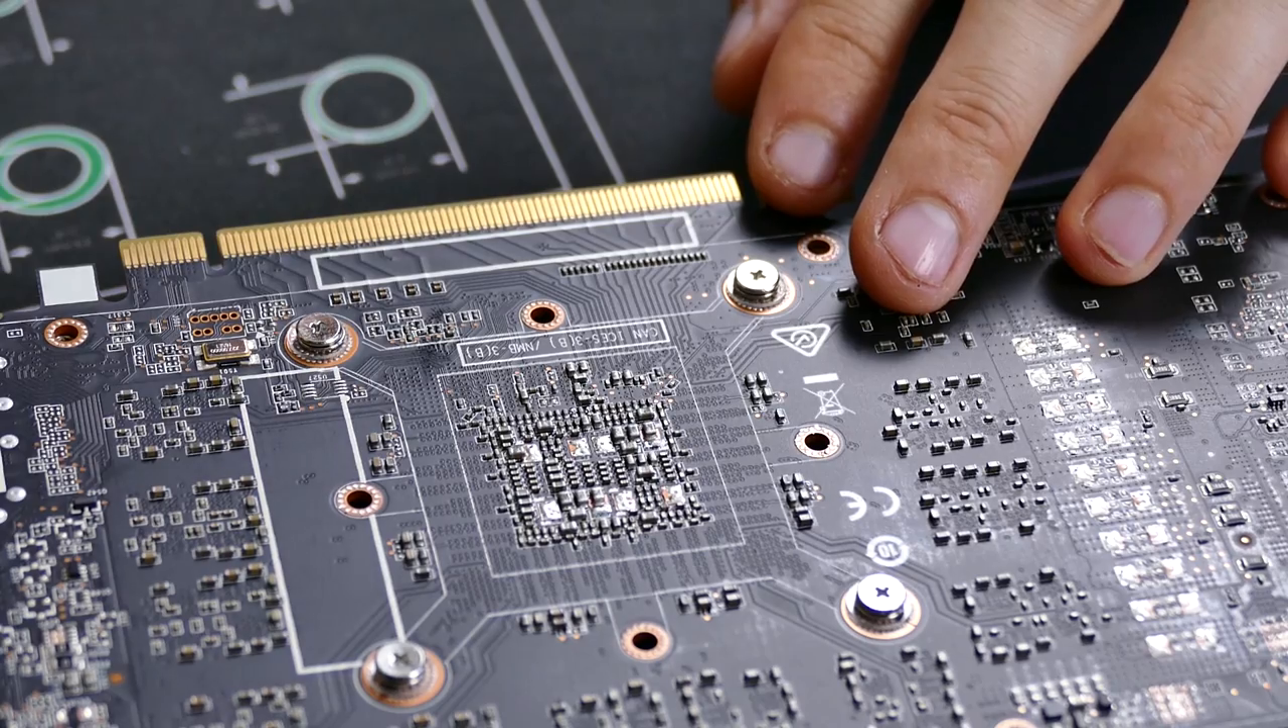And there's number four. All right, four screws around the GPU. Check.